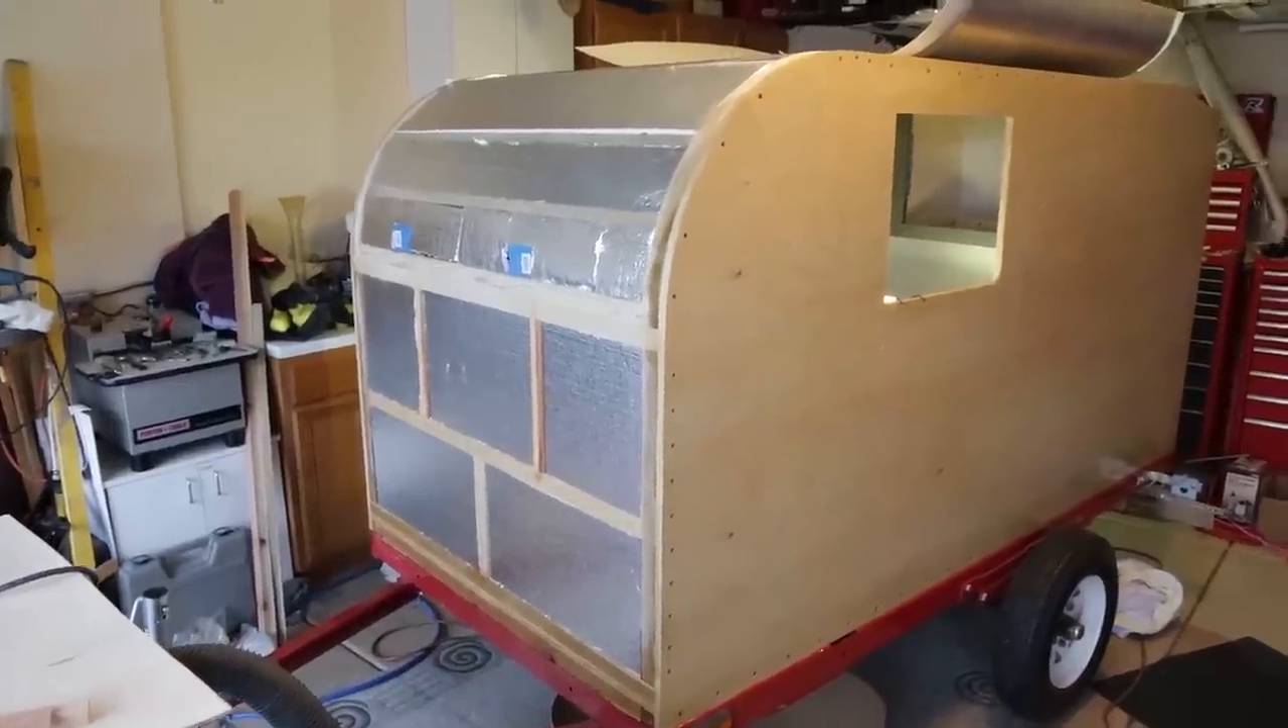We got most all the insulation in, all but a couple pieces.